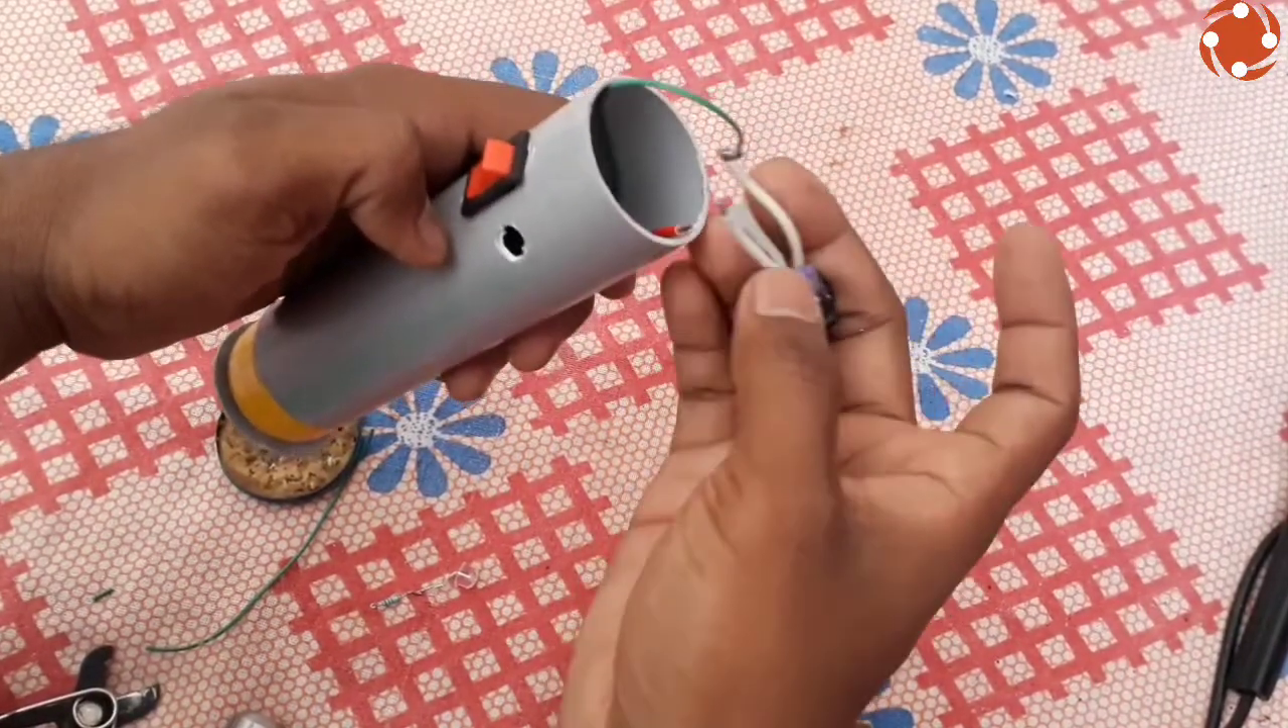ये switch लग गया है अपना।